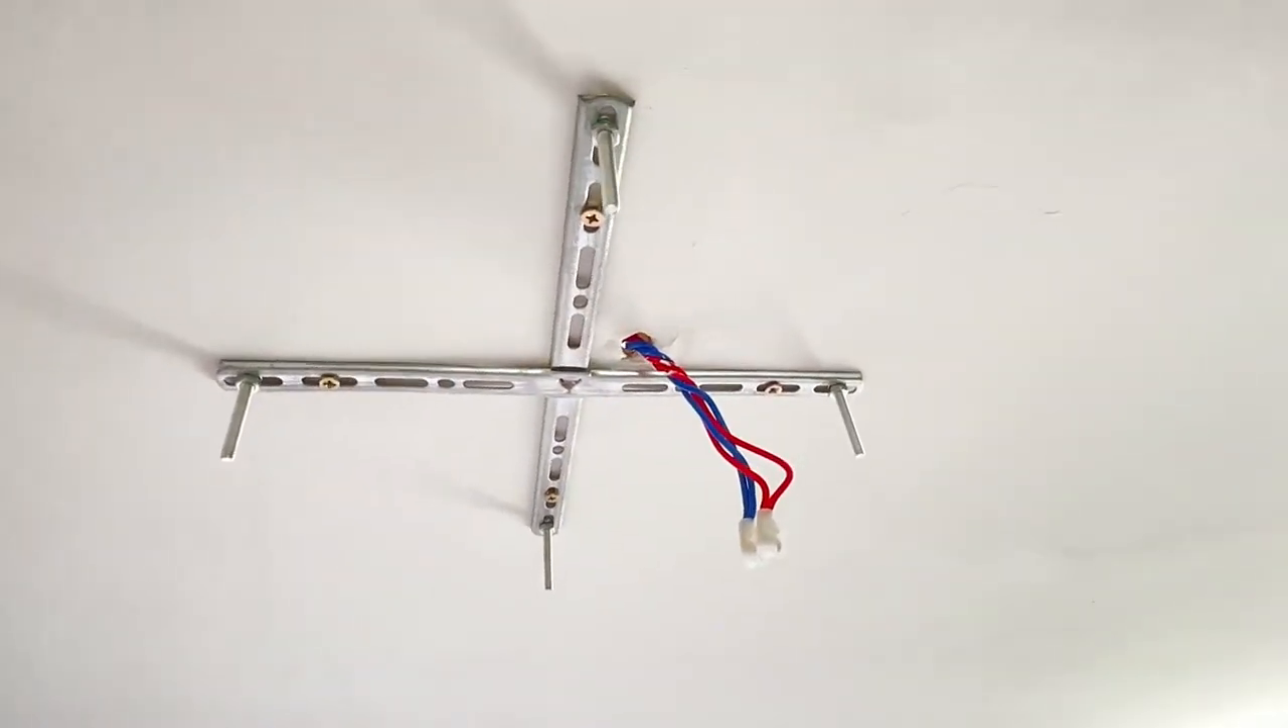We have installed the cross to the ceiling.